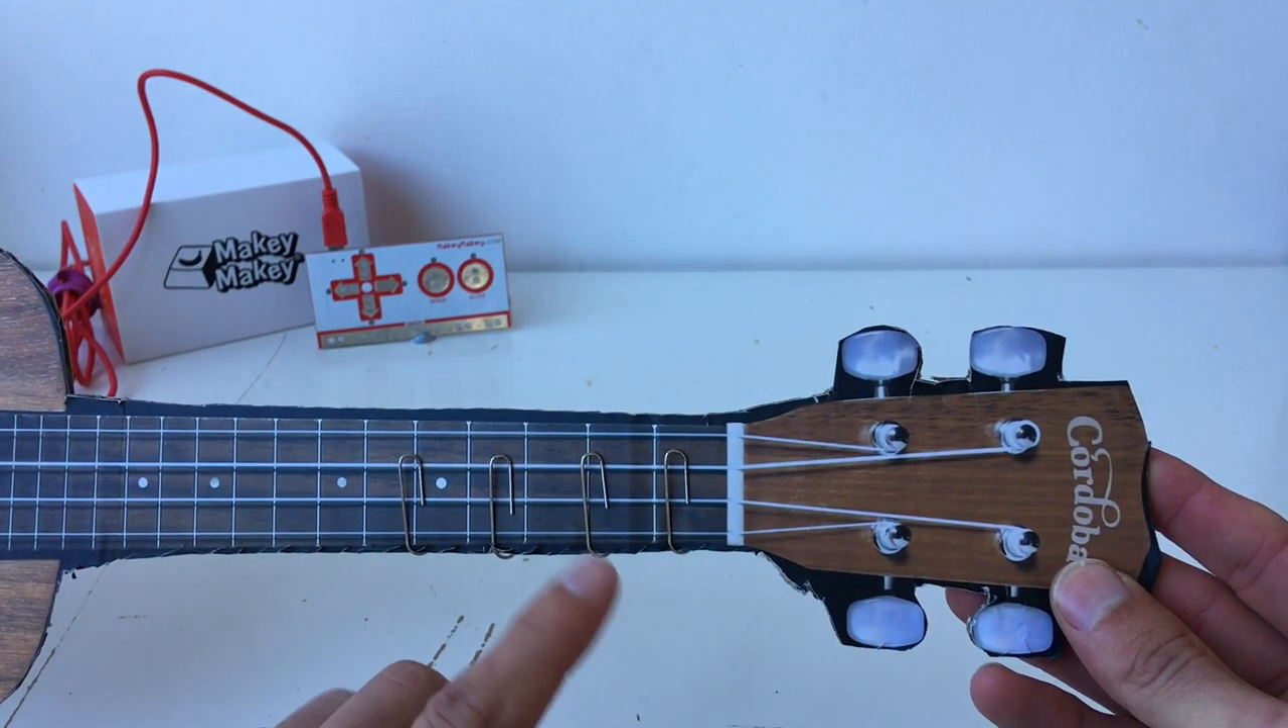So you see here I've got each of the paper clips fastened to the neck of the guitar.